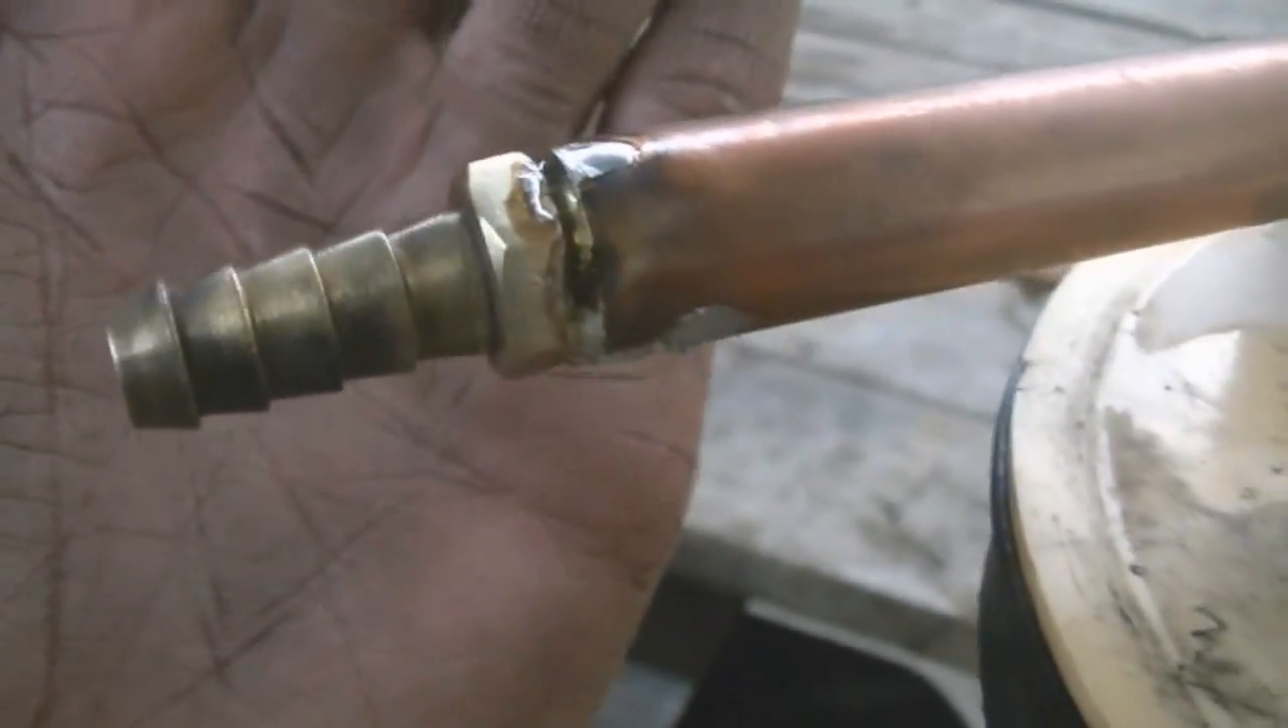I, uh, soldered a fitting onto the end of the half -inch, uh, copper pipe.